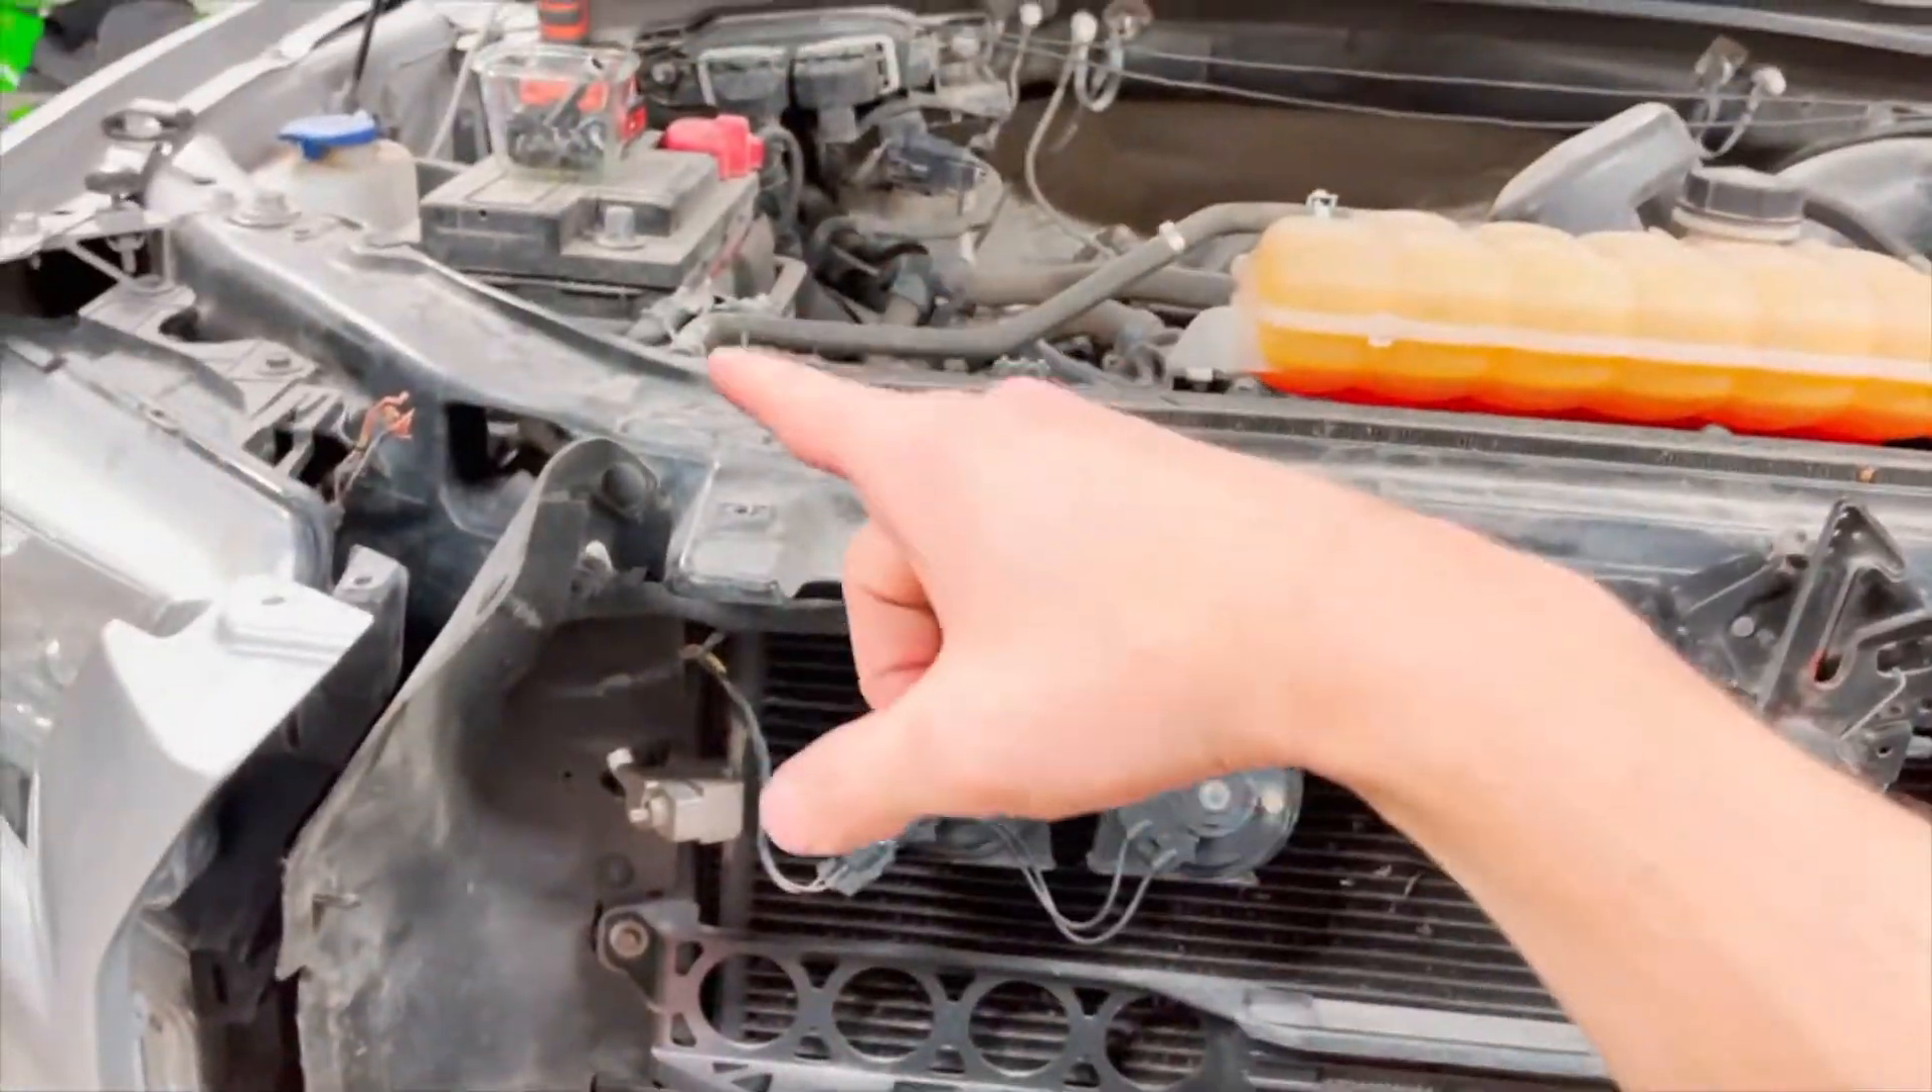All right so now we got the grill off of there.